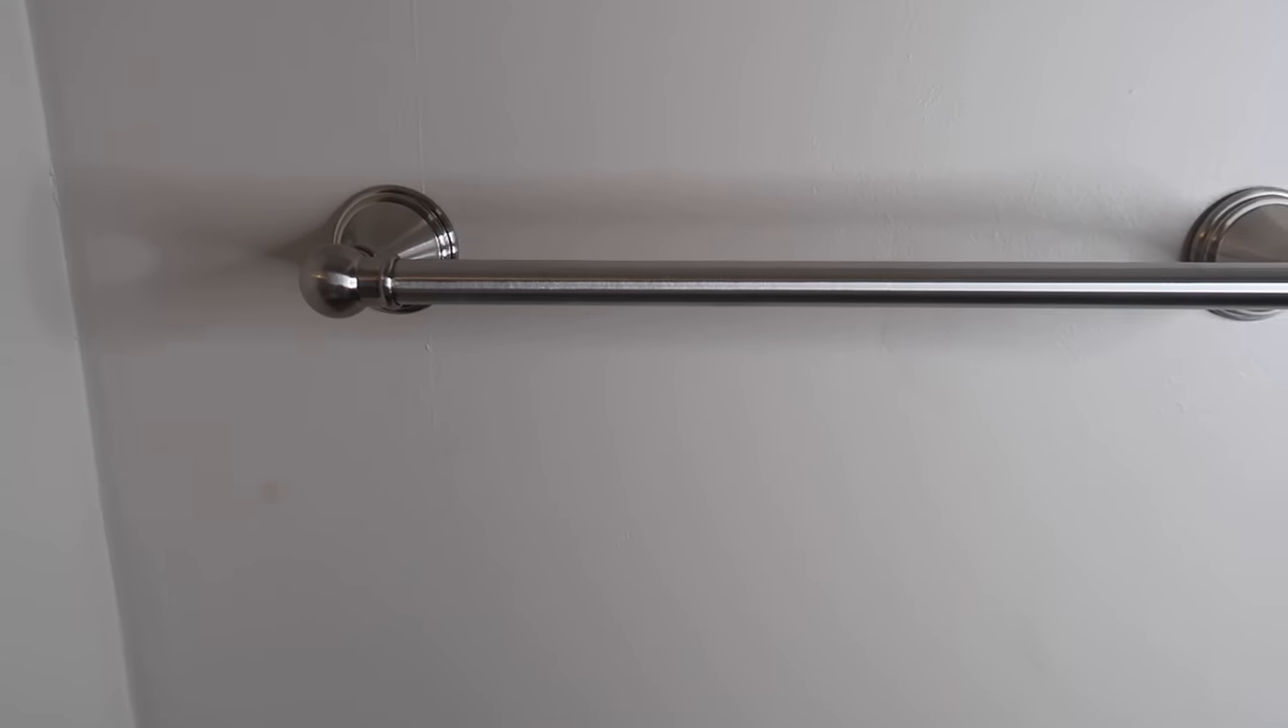I finished putting the towel rack up. As you can see.